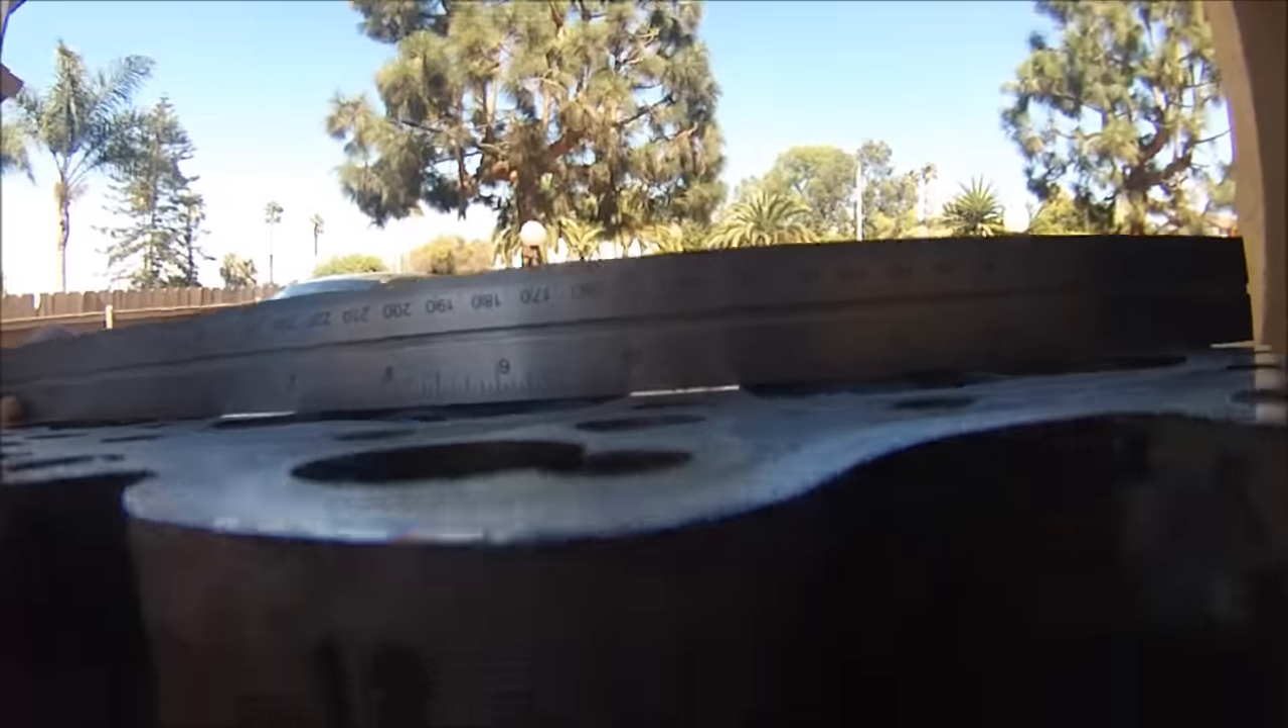This cylinder head is 4 ,000th of an inch out of warpage. You see right there, you can see light. That is a serious gap right there.